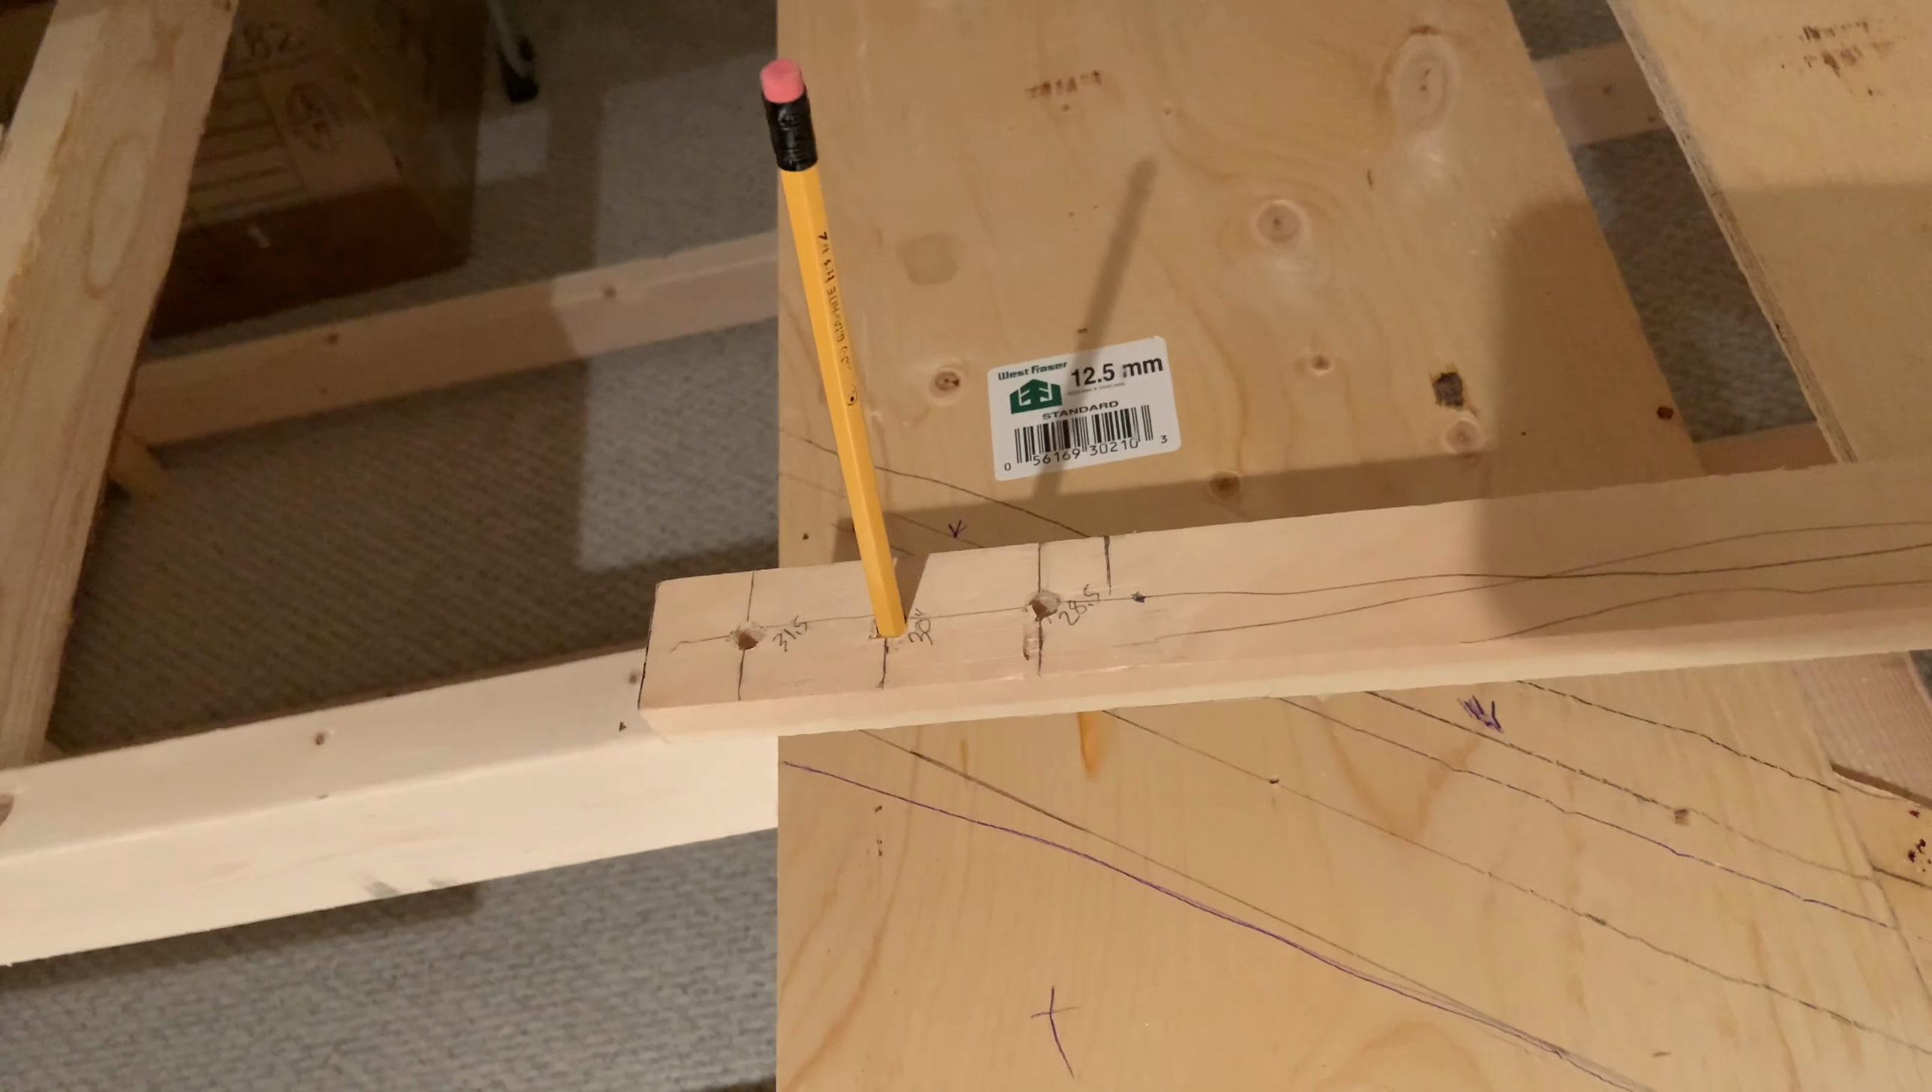I put a nail or a screw in this case at one end and i drilled three holes at this end here so this is my 30 inch radius this is for the track so pencil fits right in there.